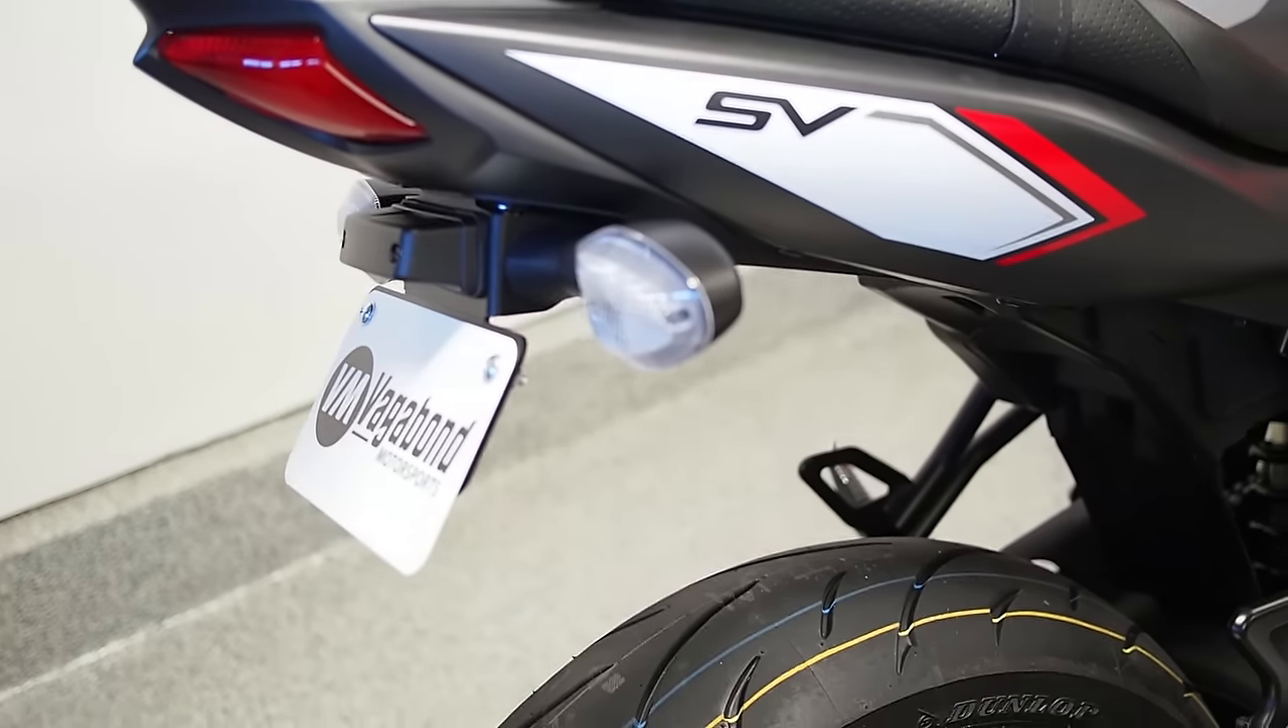We've got the license plate back on there with the dealer supplied hardware.